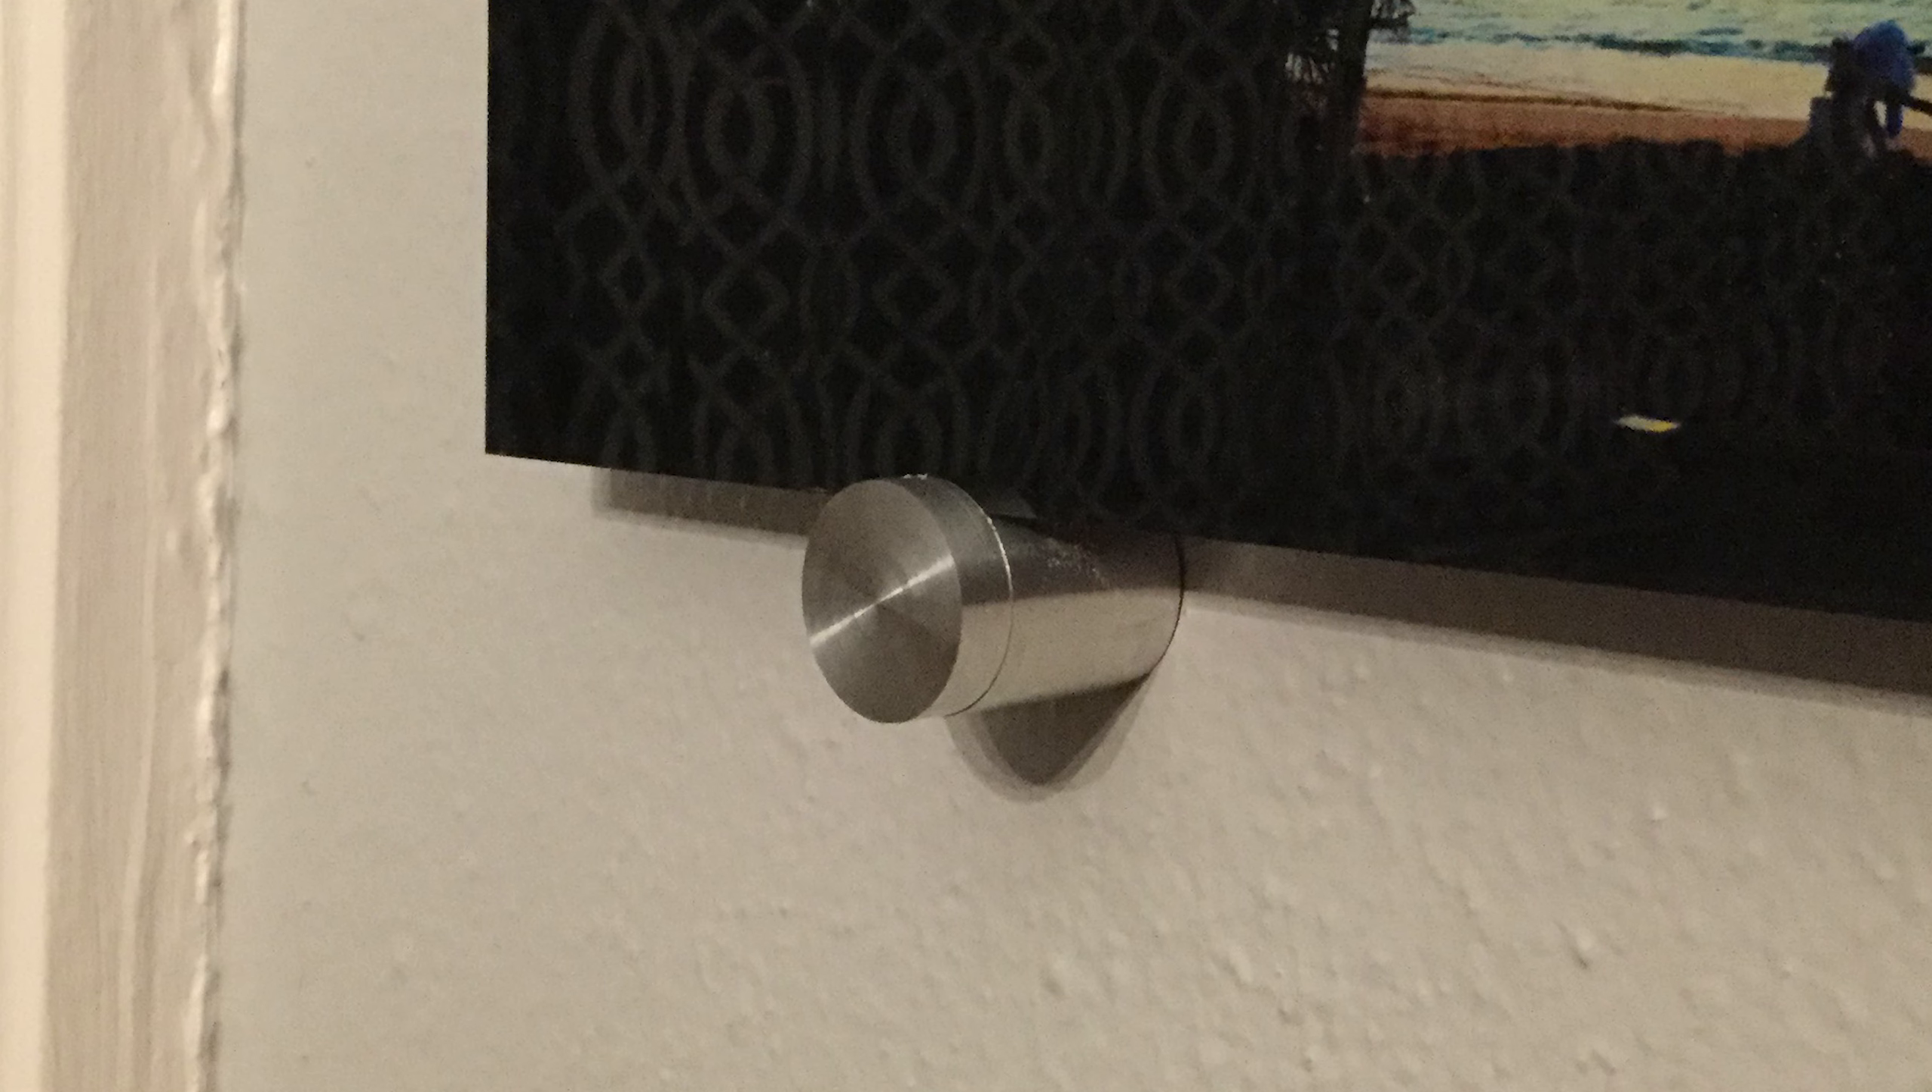Alright, you can see the finished product holding the print on the wall. And here's a close-up of the actual piece installed in the wall.